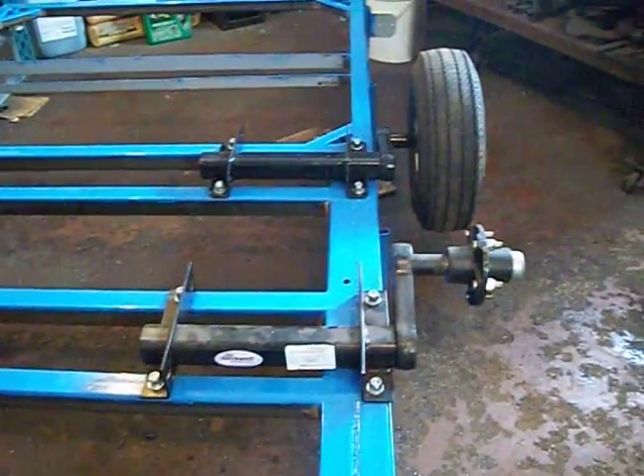What I did today is I bolted on, since the paint was dry, I bolted on my torsion bars.